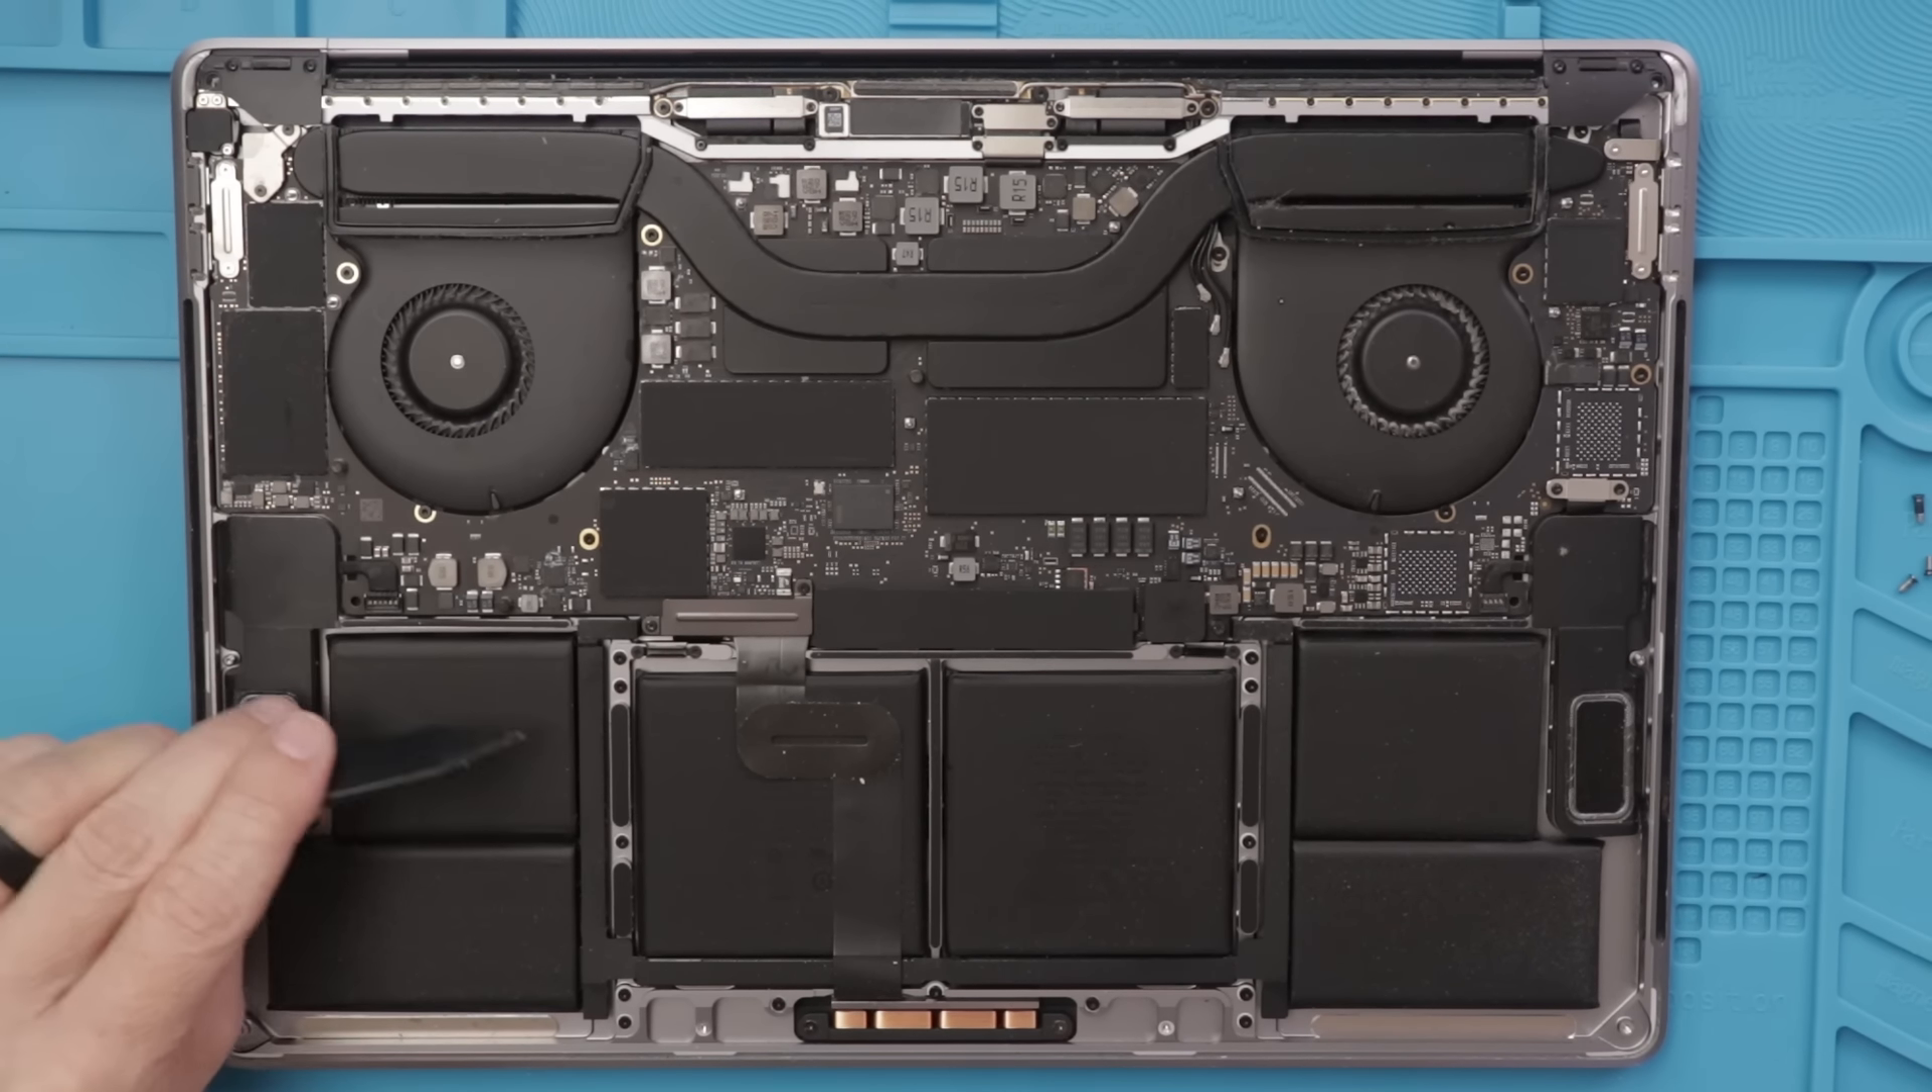But I still do need to get this motherboard out.